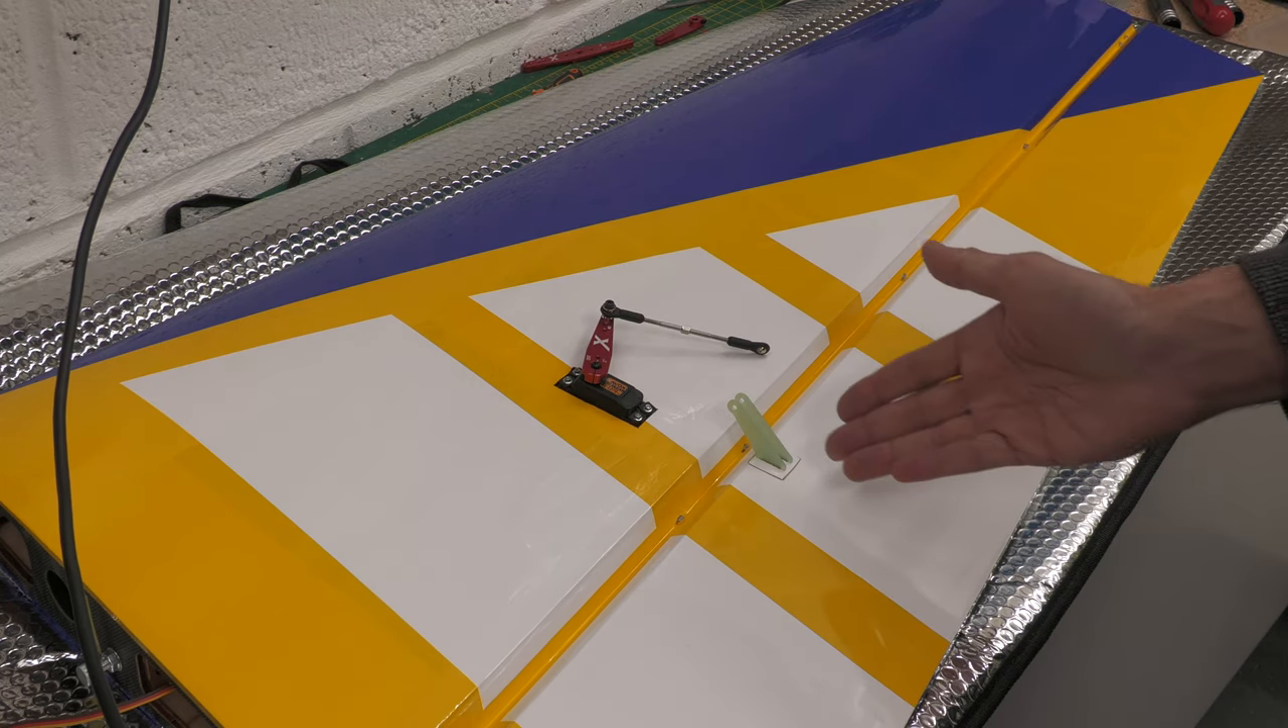And then literally all I've done to the wing is put servo in, mount the horn. I'll connect that up later on.